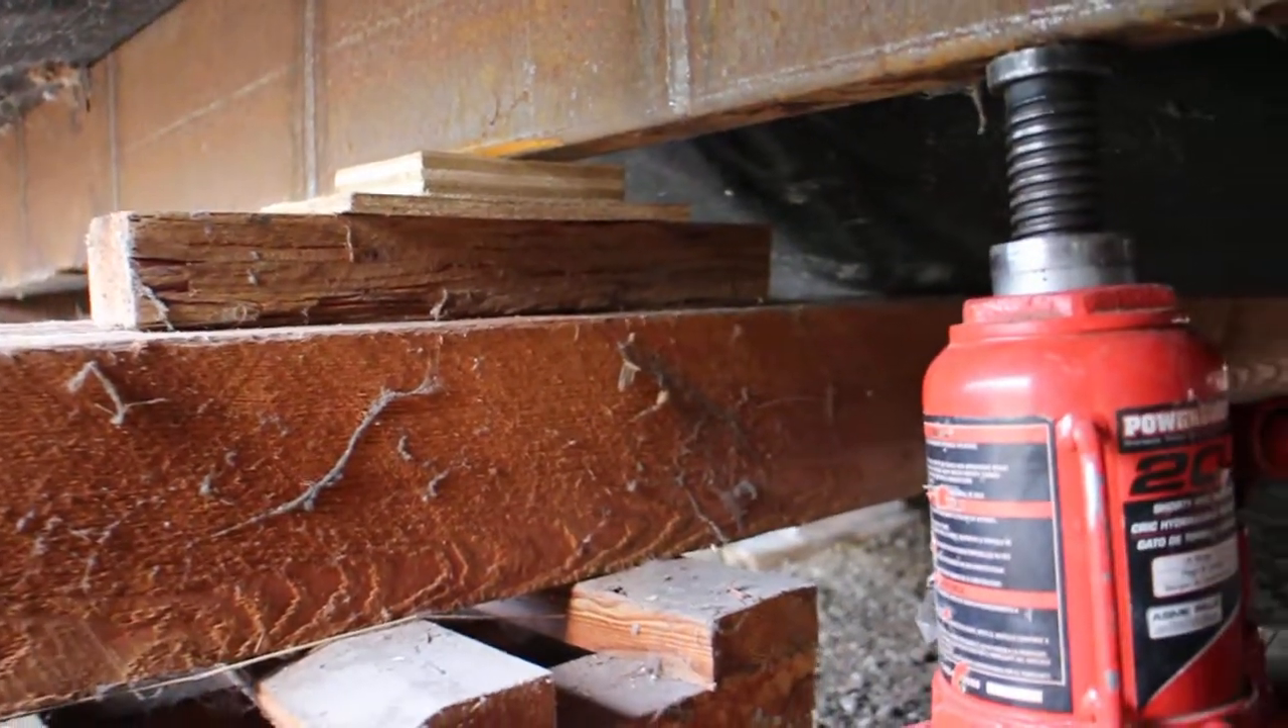You can see the shims in above this little beam here.